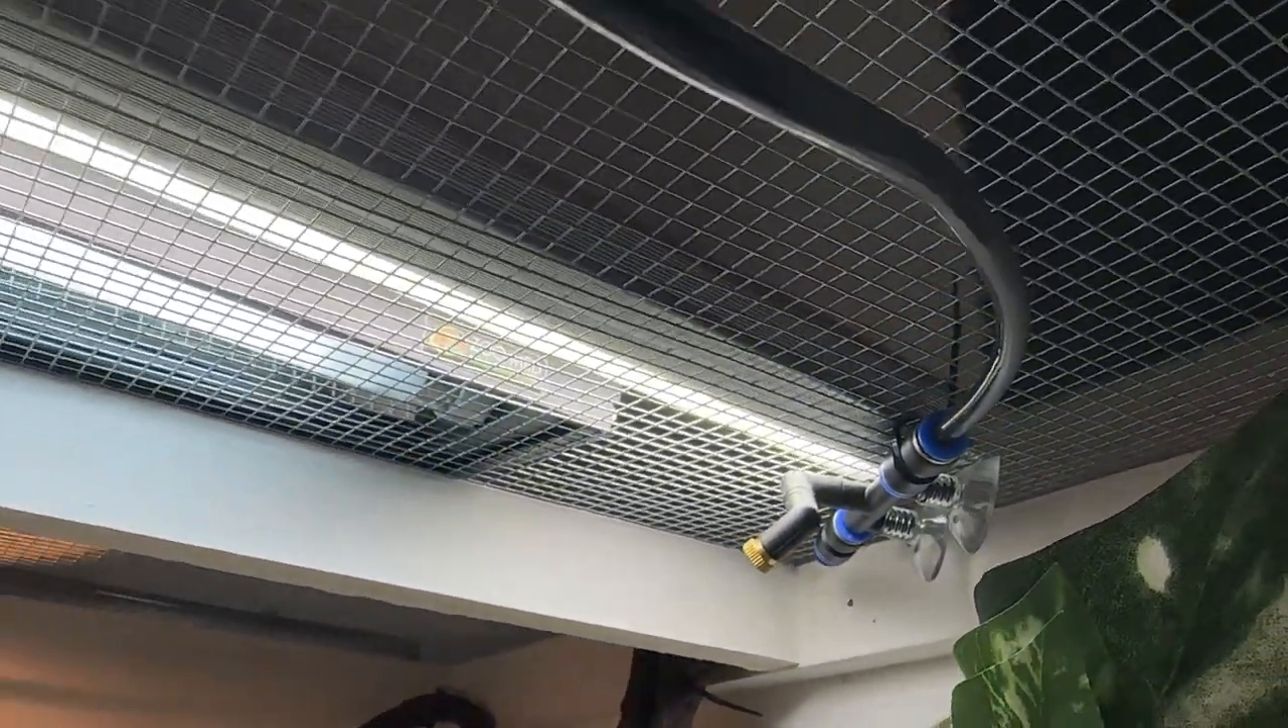Now I did install two of these nozzles in the chameleon enclosure and I already installed the black pipe.